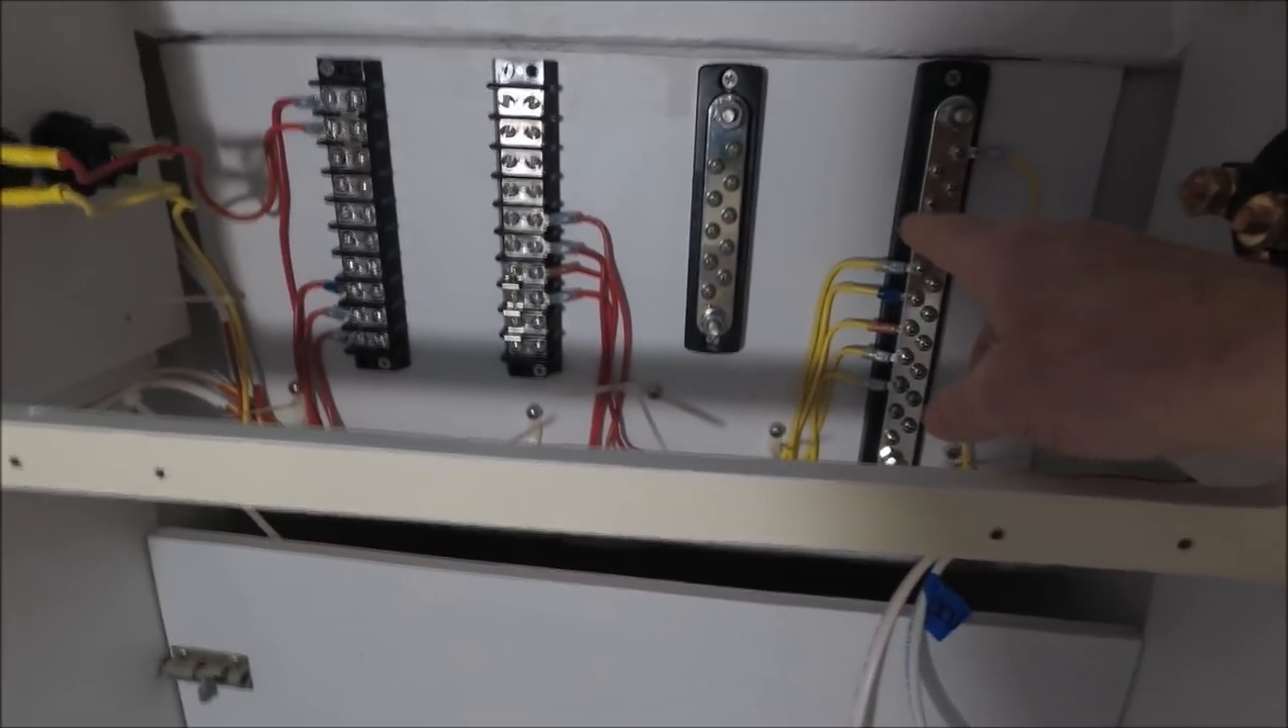Here's a view of the wiring before I get too much in and it gets too cluttered looking. So you can see I've got the yellow 12 volt negative wires coming from lights and fans and things to this bus bar.